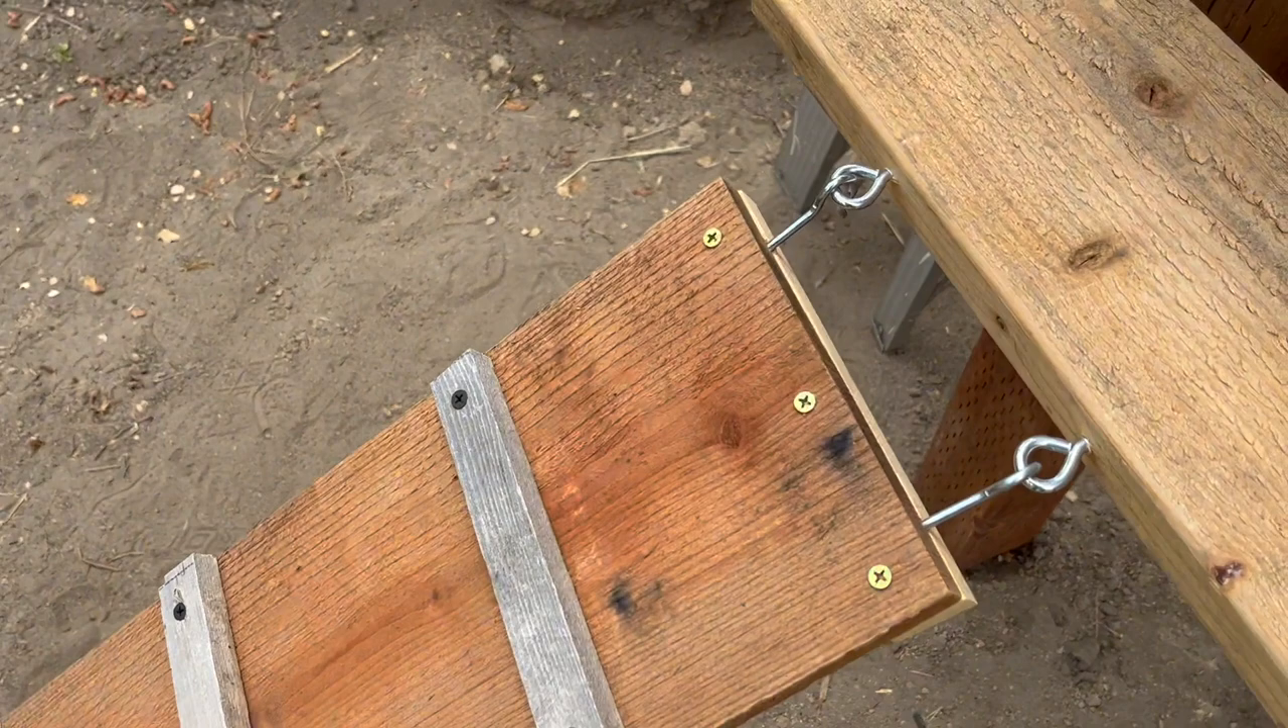Finished product. I've attached some screw eyes right here and here to the top step. And, of course, the hooks fit right in.